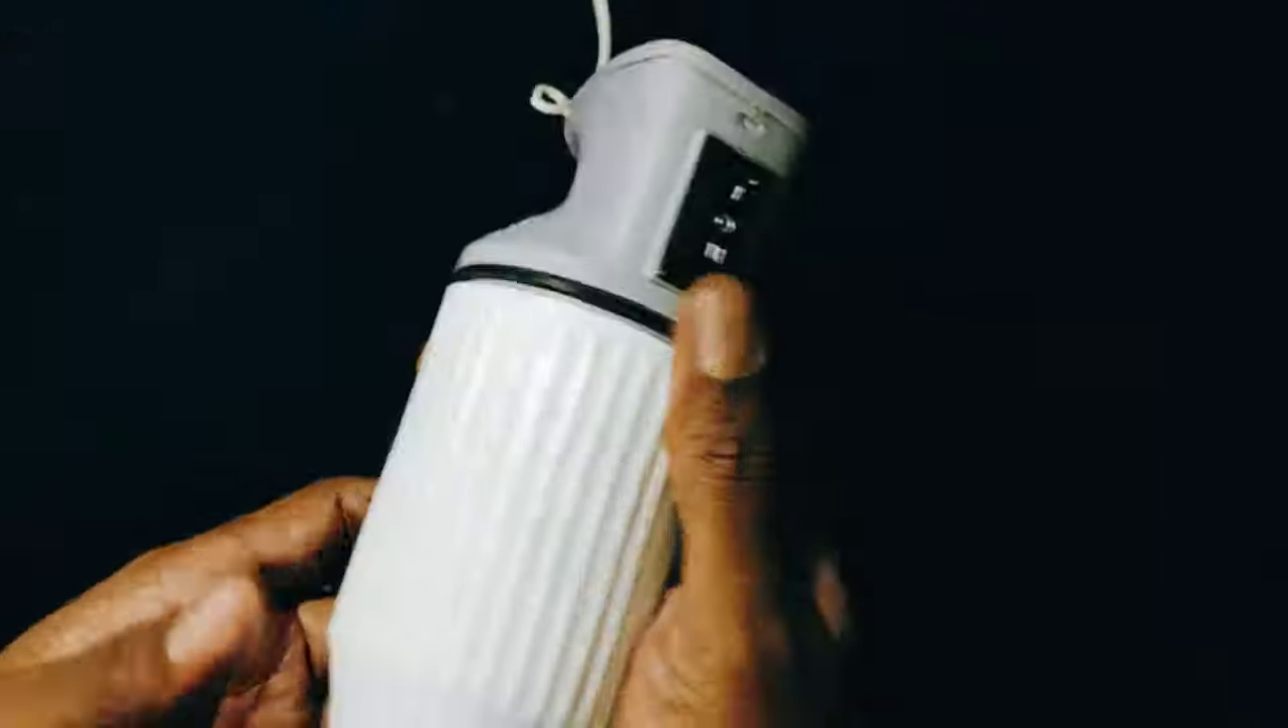अब उपर वाला part तो fit हो चुका है।